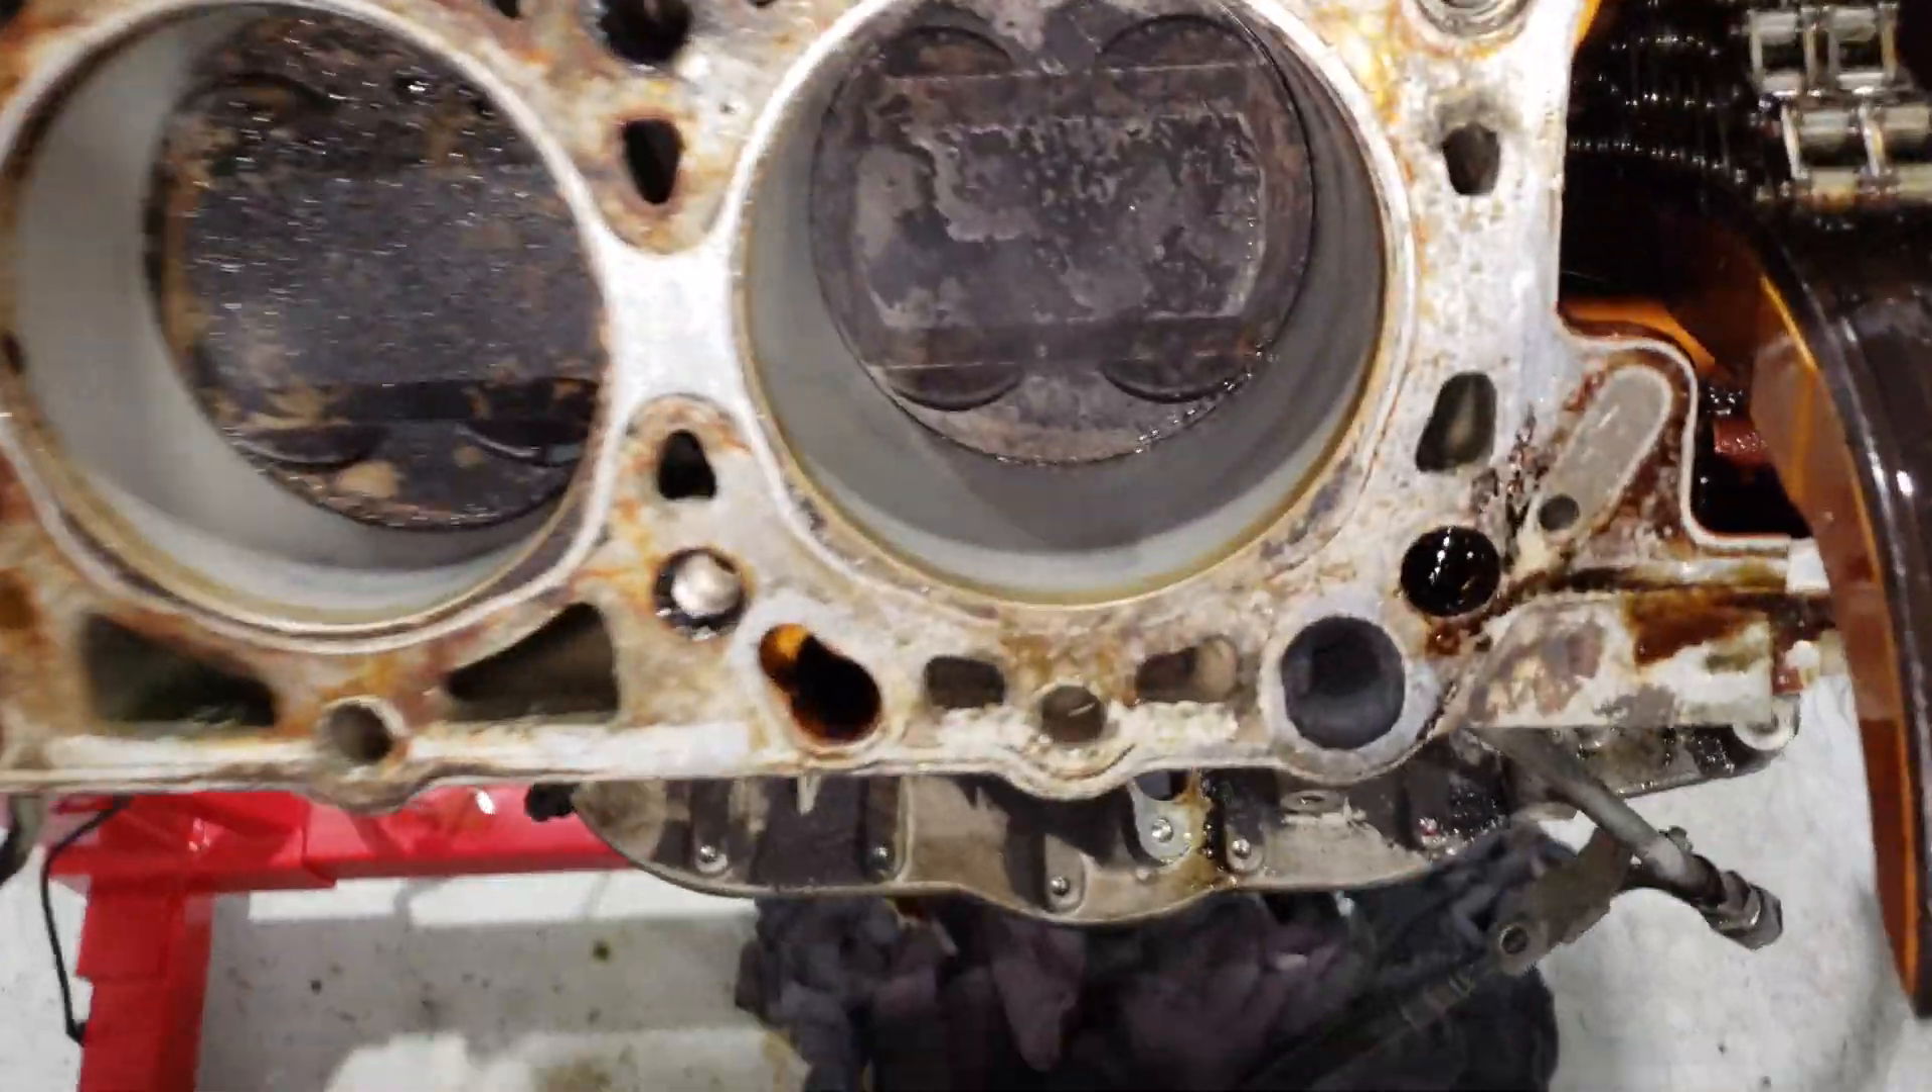Well, here we are. Passenger side cylinder head off.